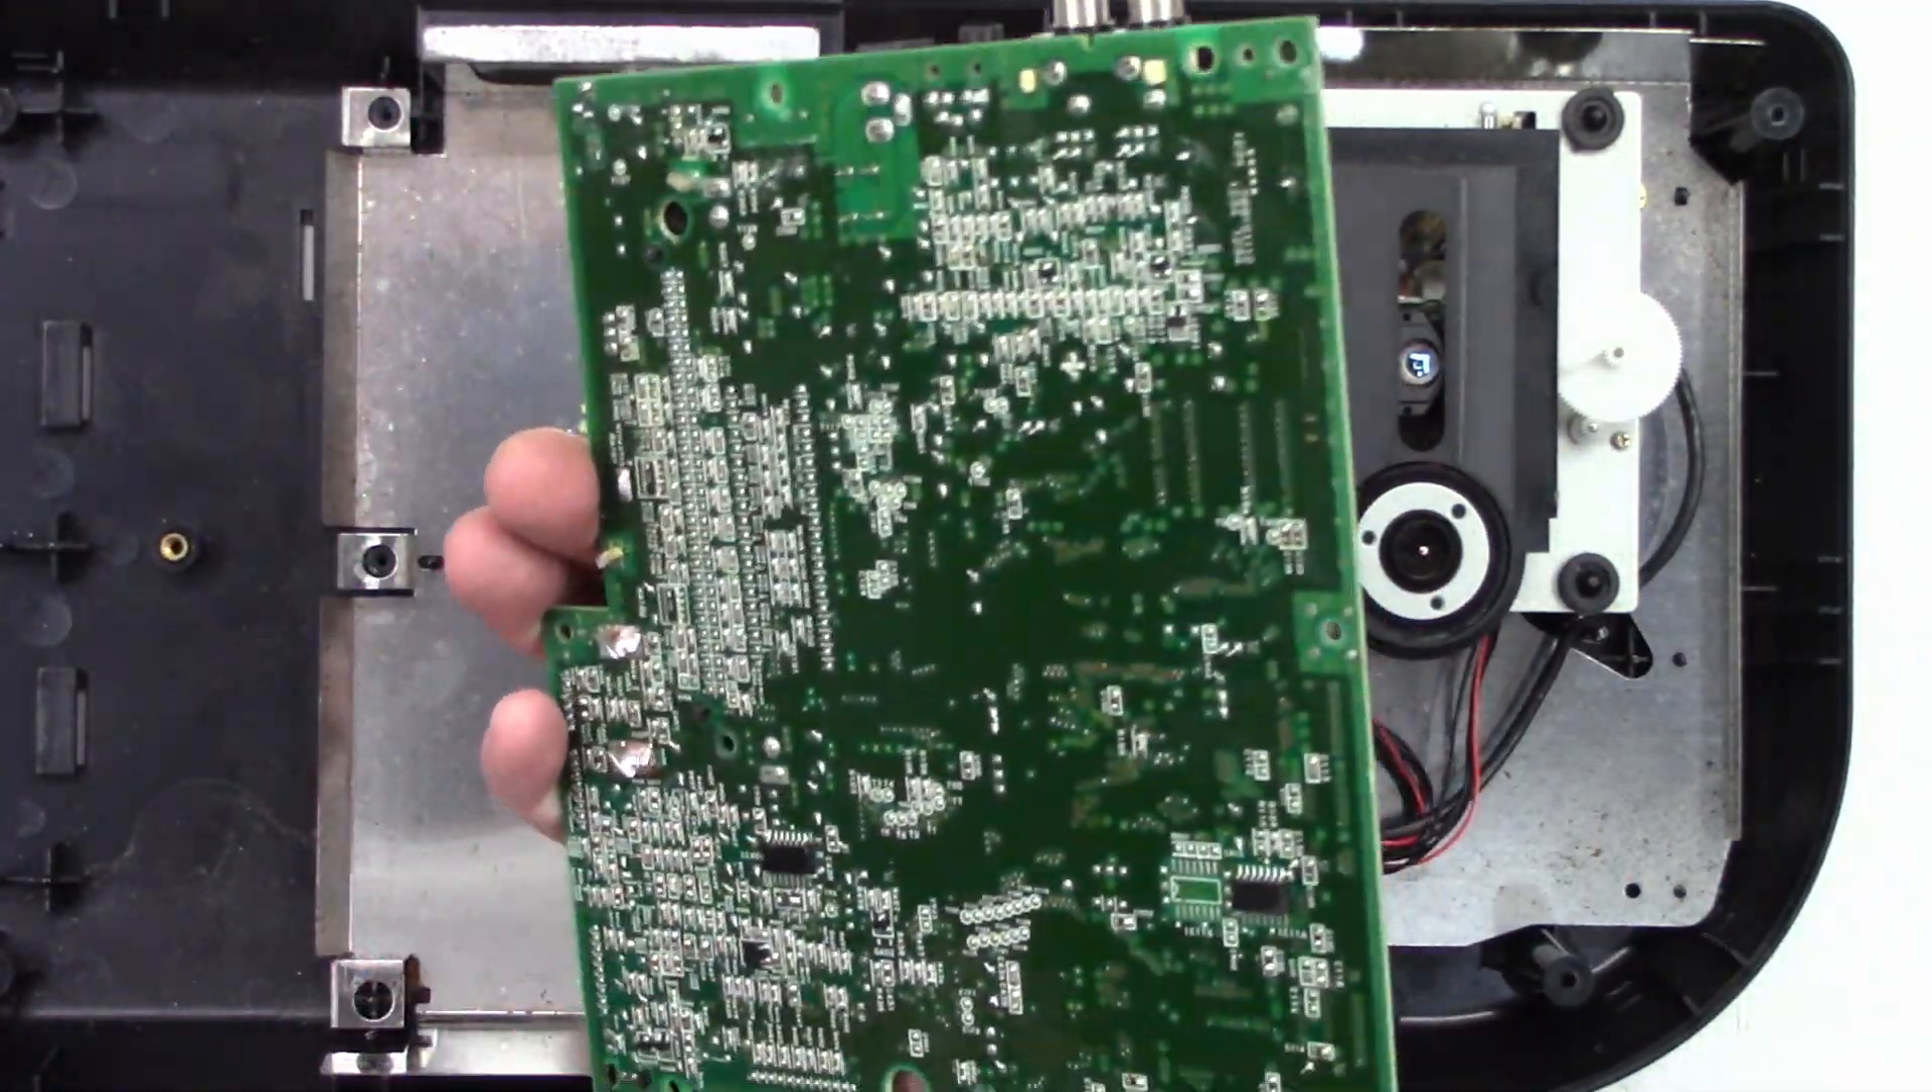The board is completely free from the unit.